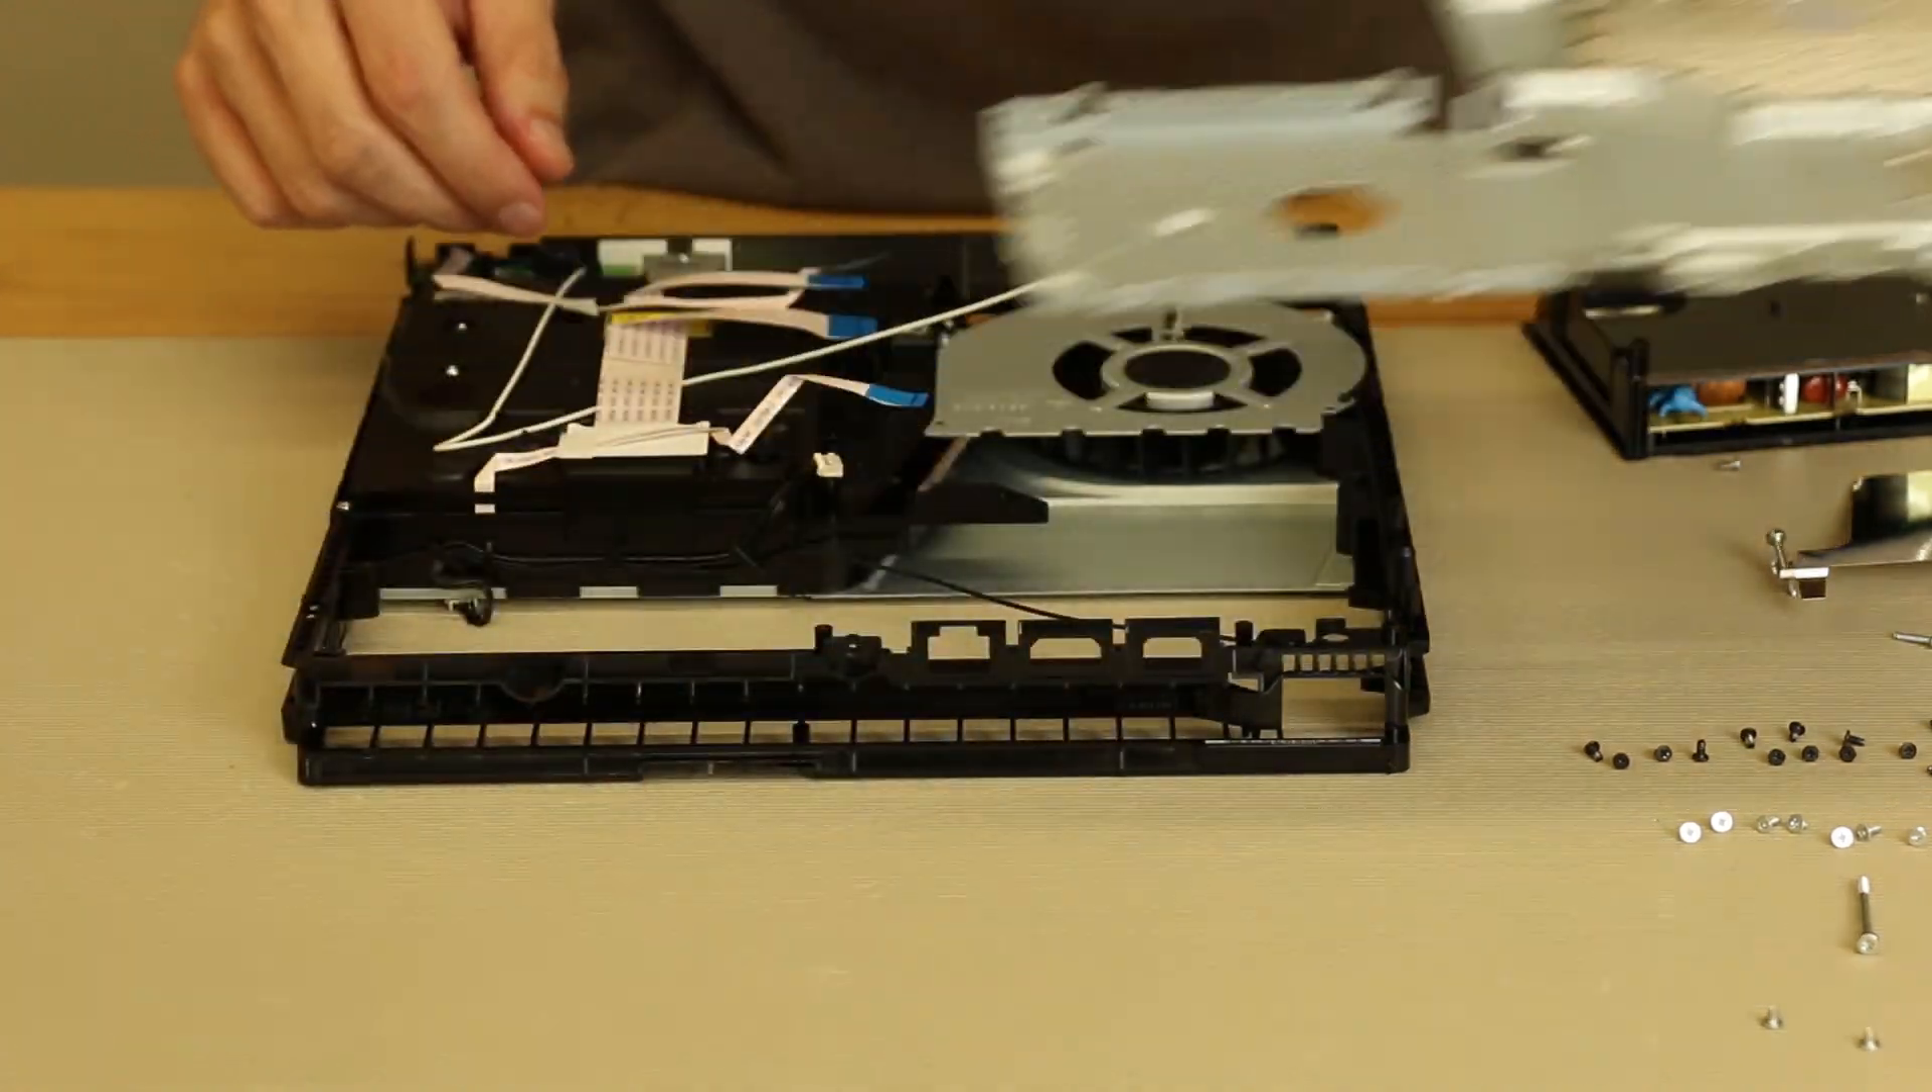All right, our PS4 Slim is down to just the disk drive left, and so the next thing that needs to go in is the metal plate right here that has the heat sink on it.